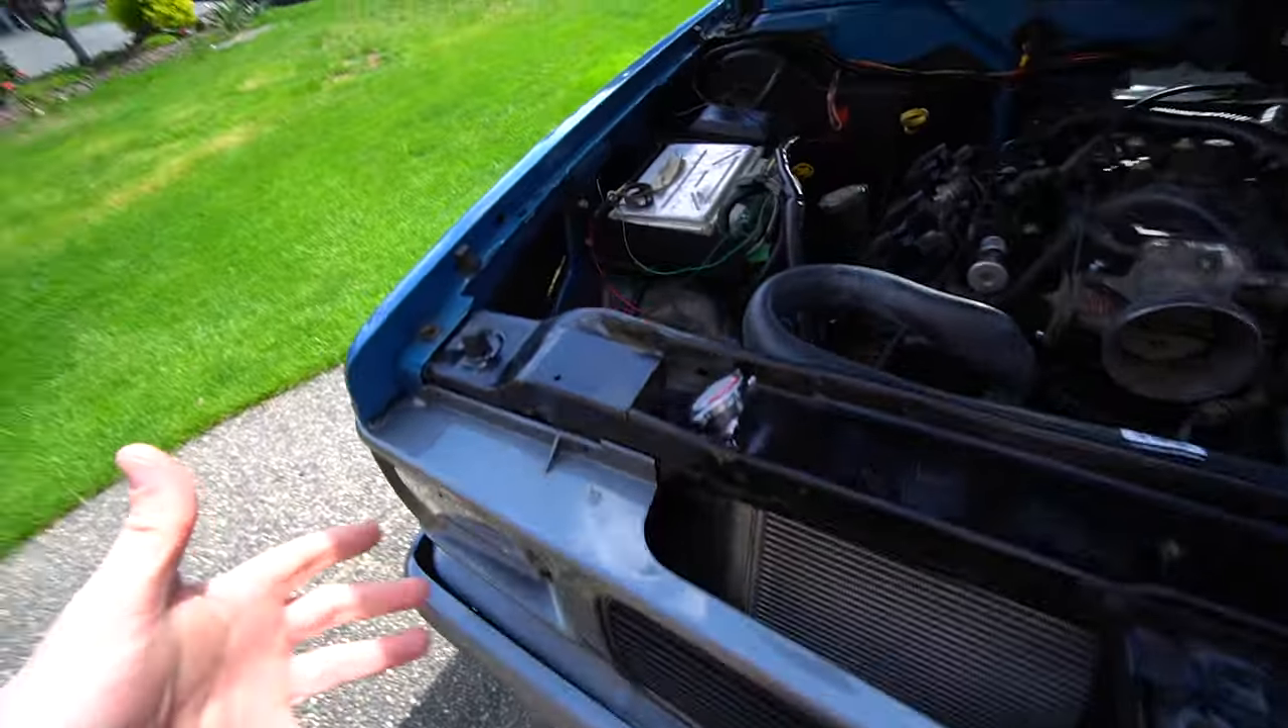Here we are in terms of having the front rad support back in the truck.